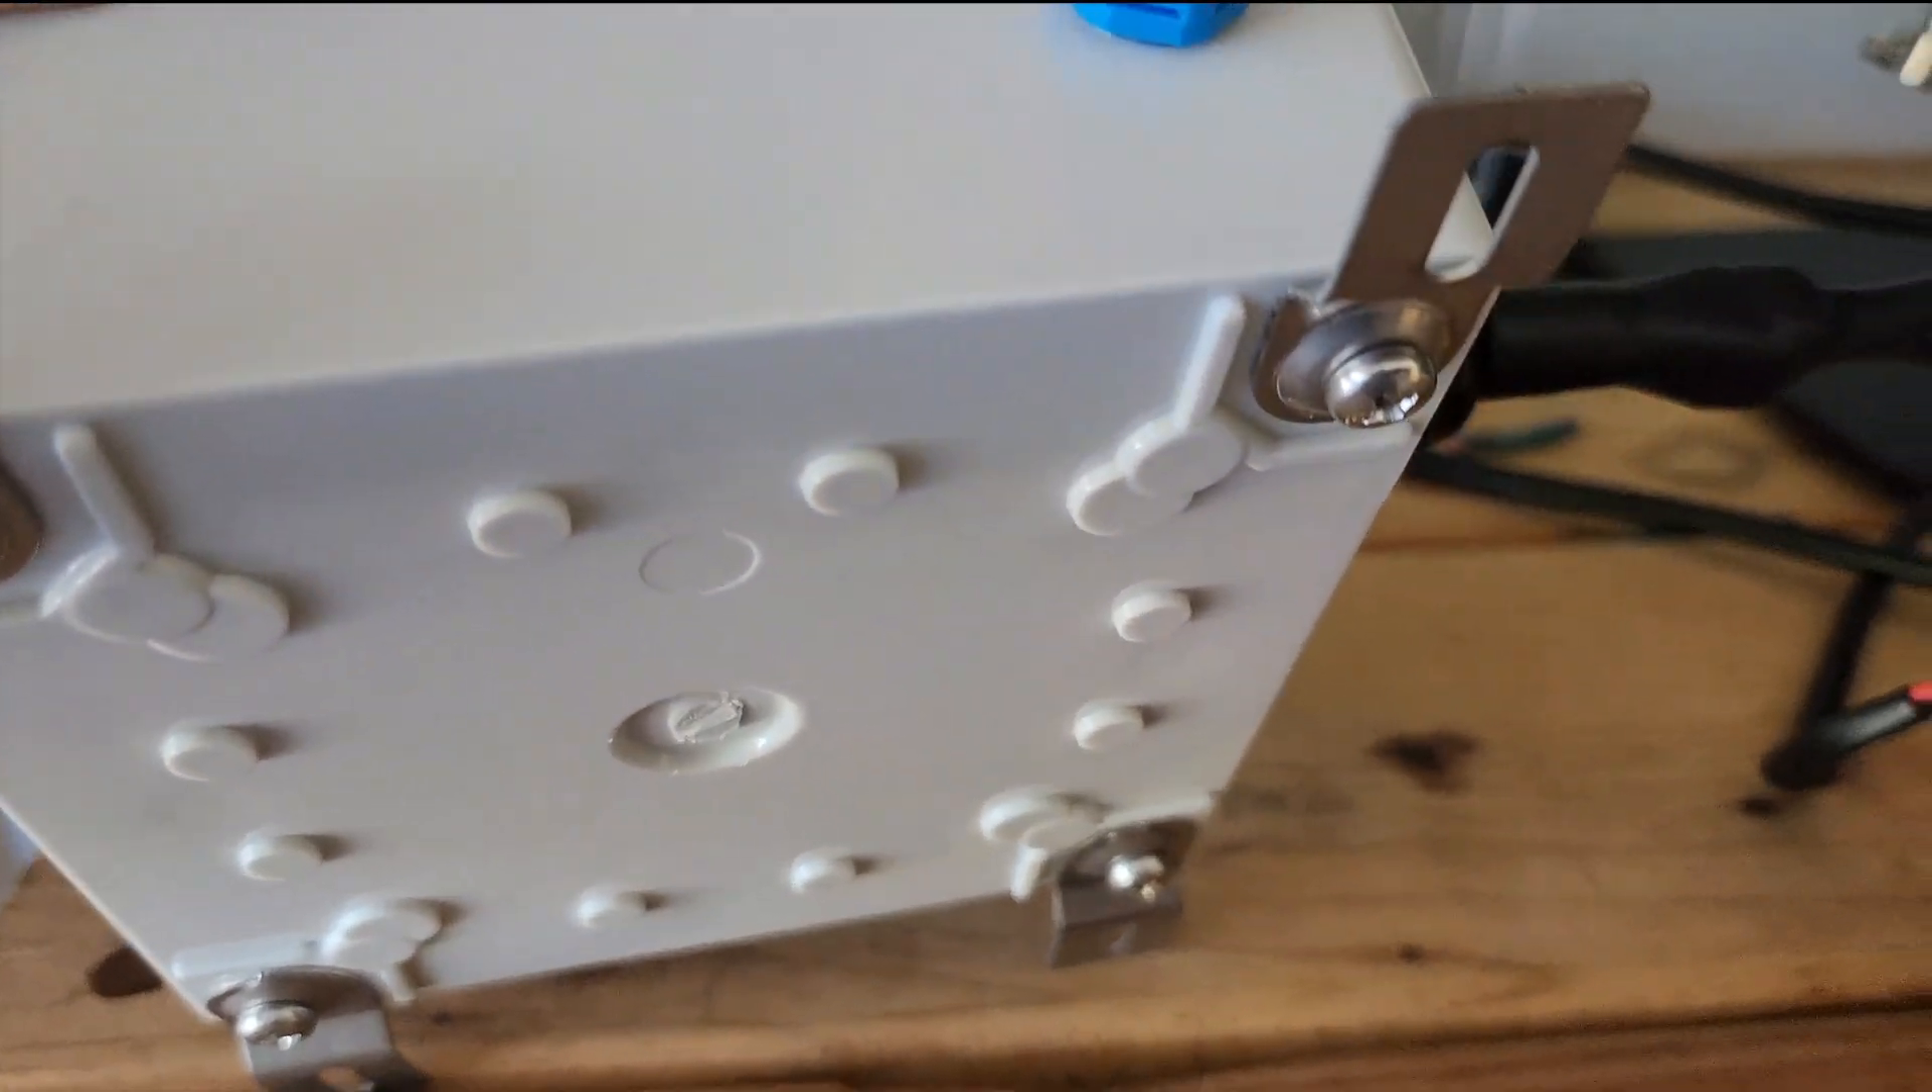Got the bracket screwed on the back.